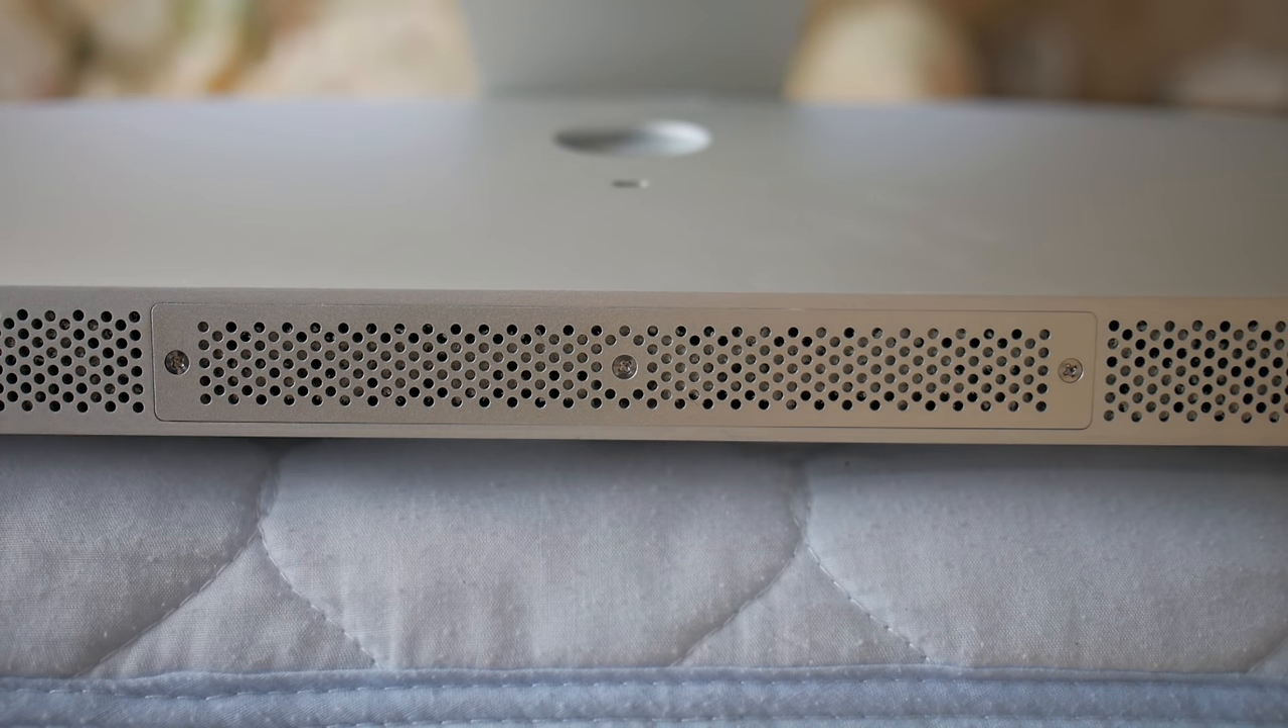Just above here is the foot and we have three Phillips, or you could call them plus, screws that need to be removed.